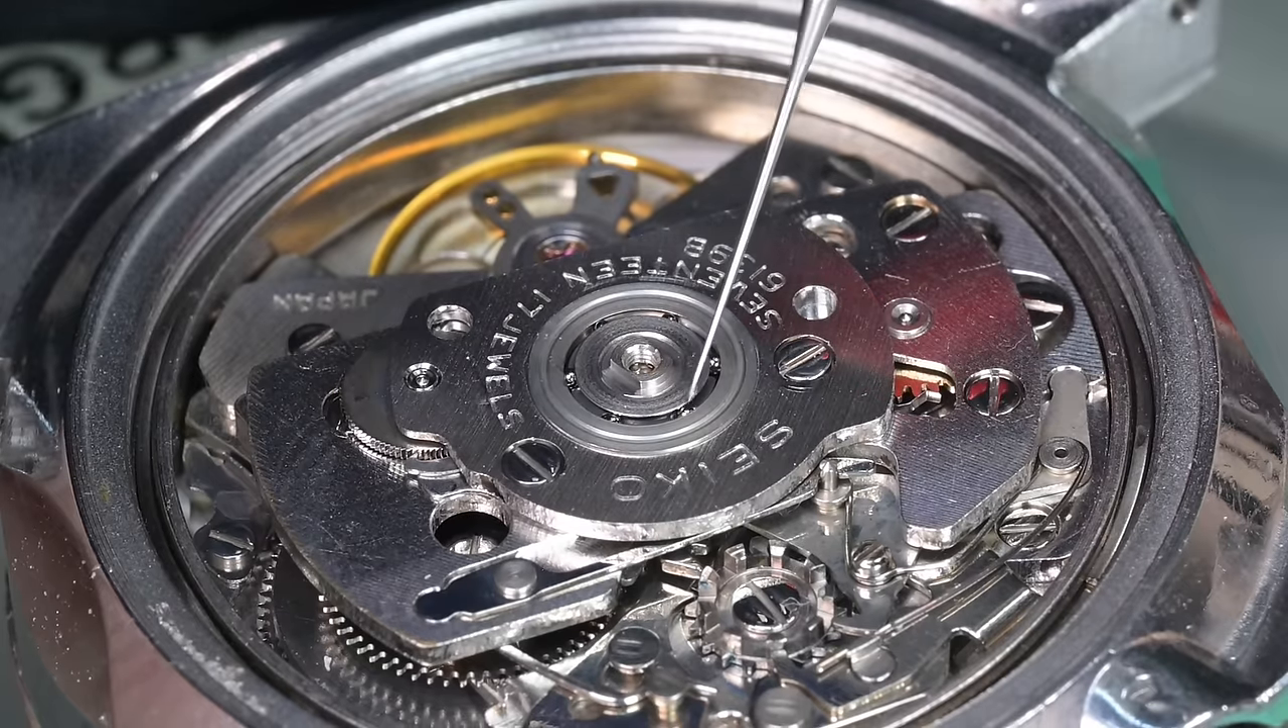So lastly here we got the automatic works put together.